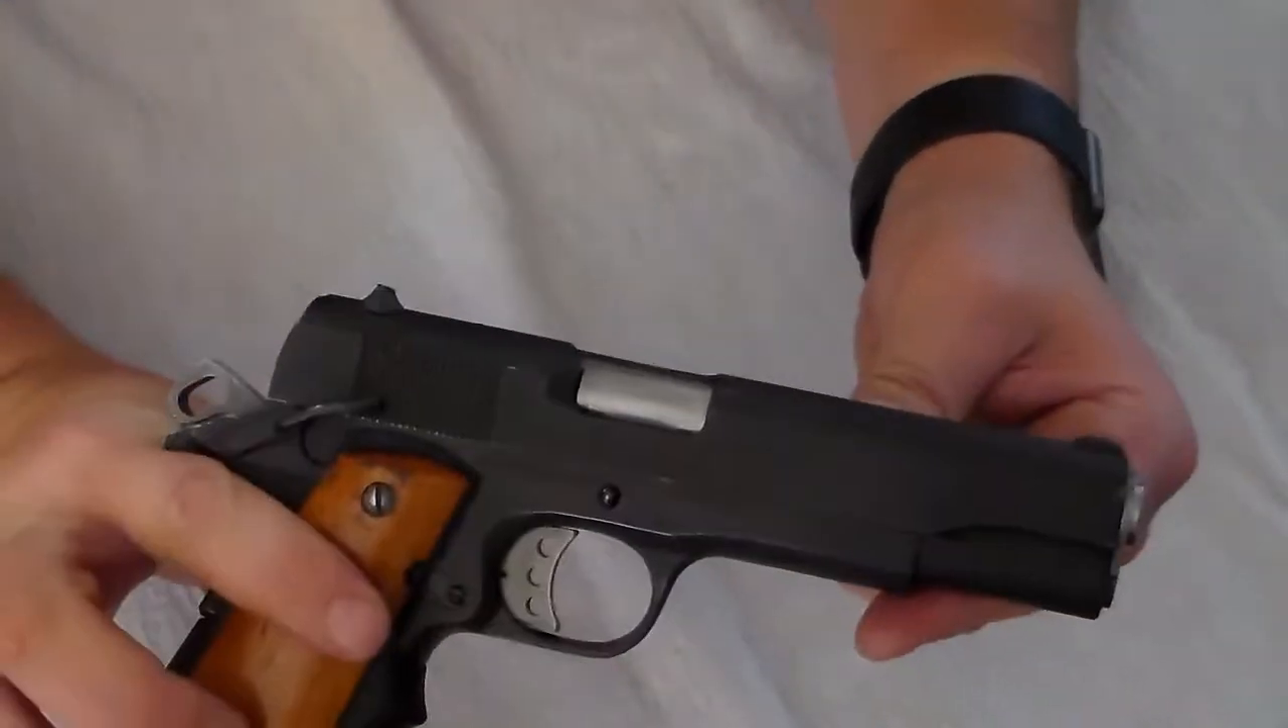Now your 1911 is back together.